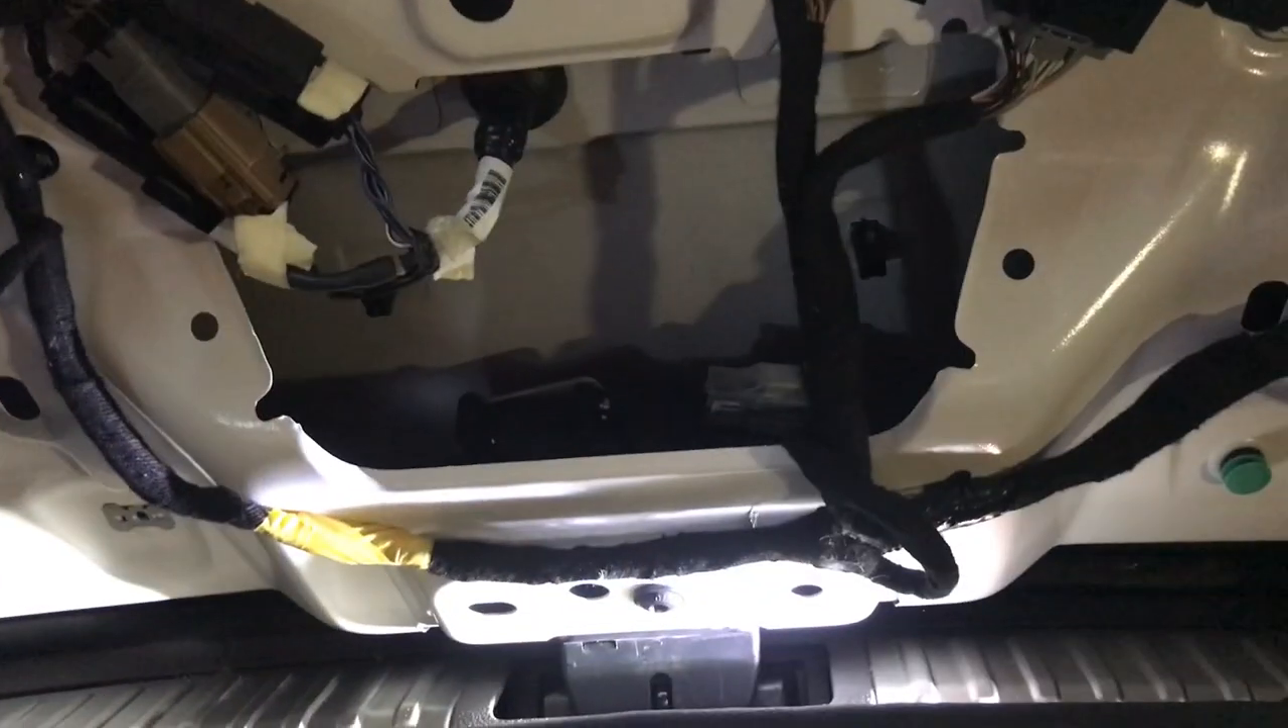Now I've already got the panel off to make it easier for you to see.